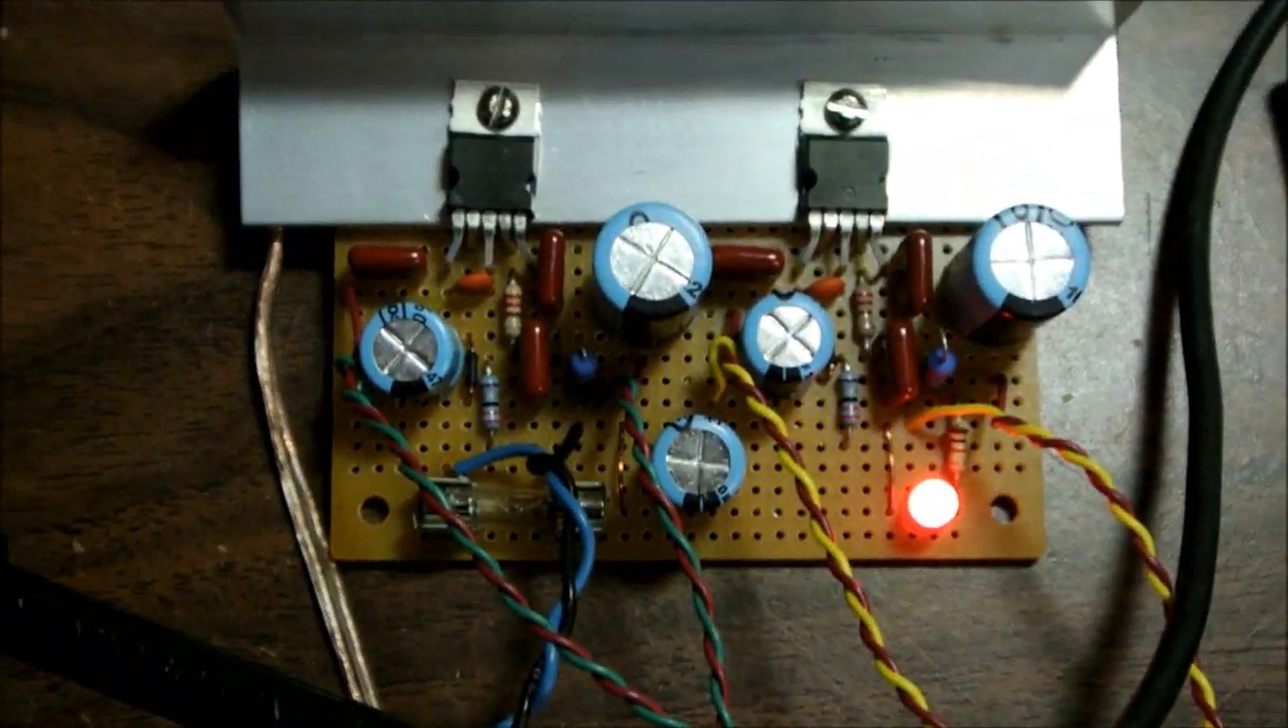Okay, got the board all assembled here. Wired up.